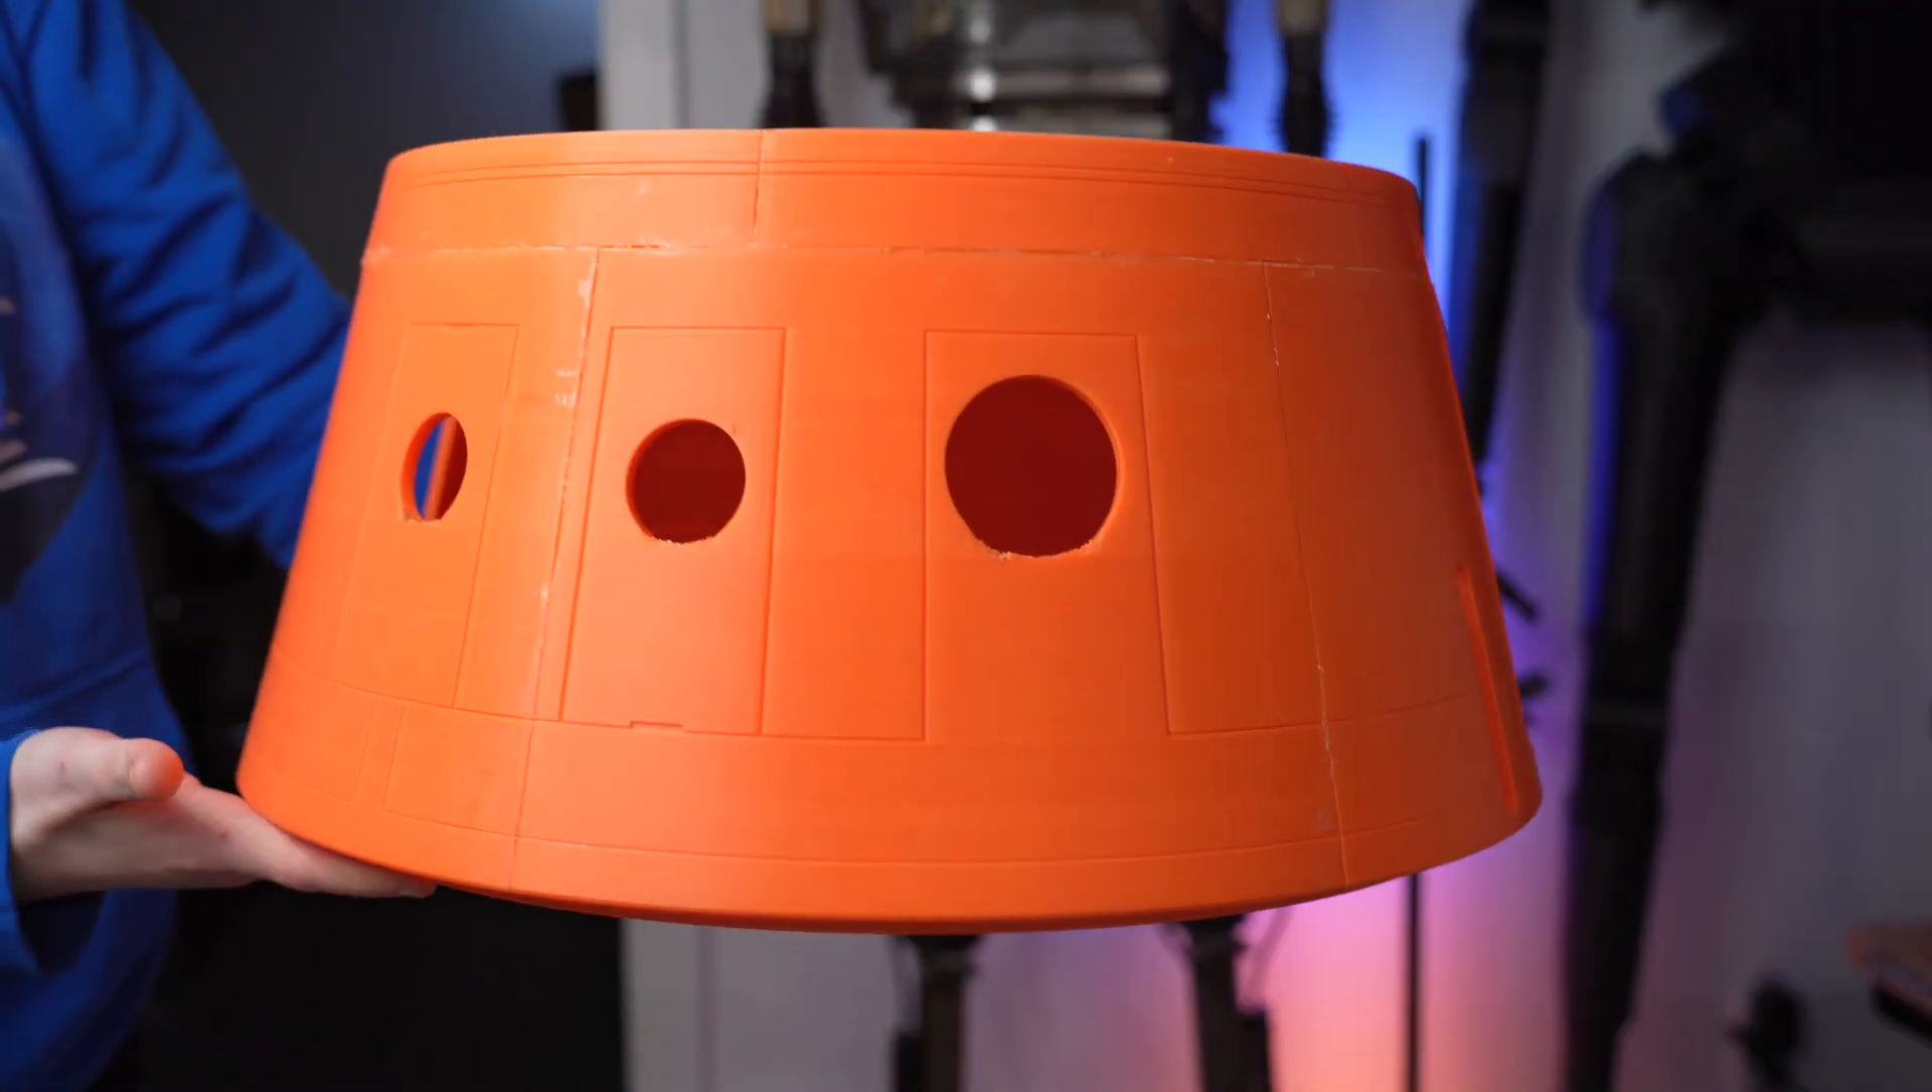Here's what the head looks like put together.